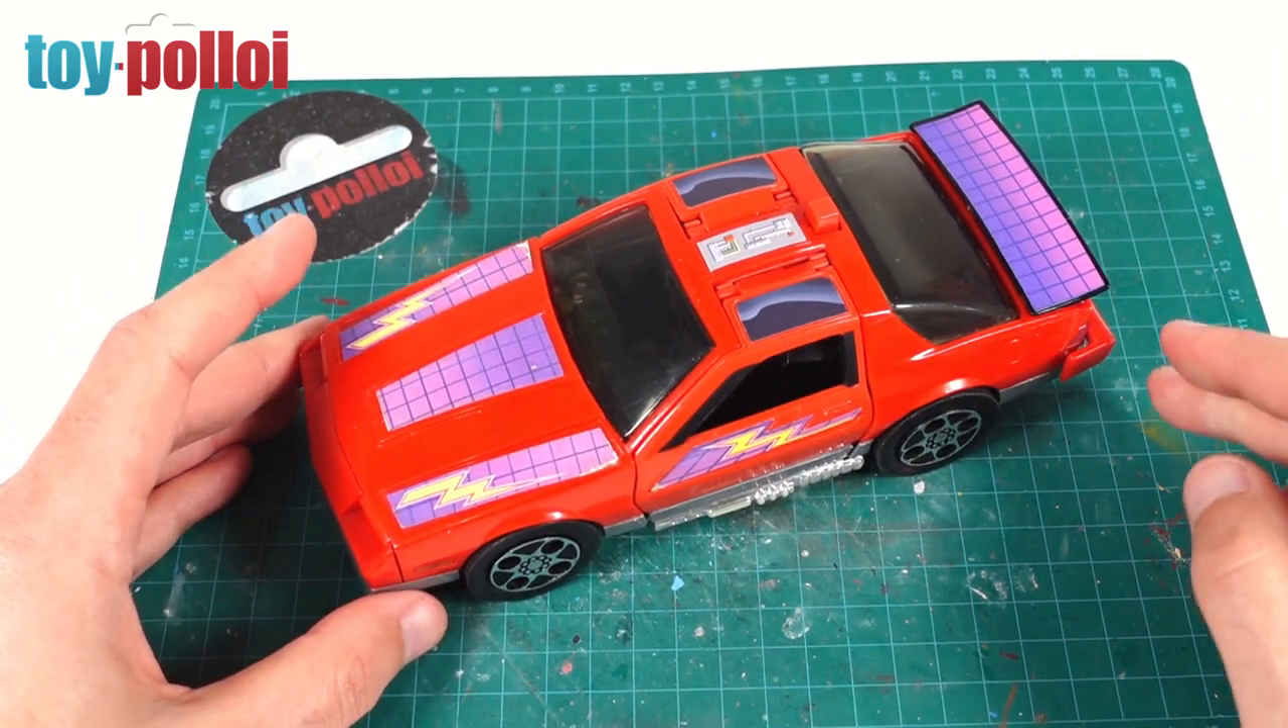Putting those stickers on the top really does make it look like a finished toy.